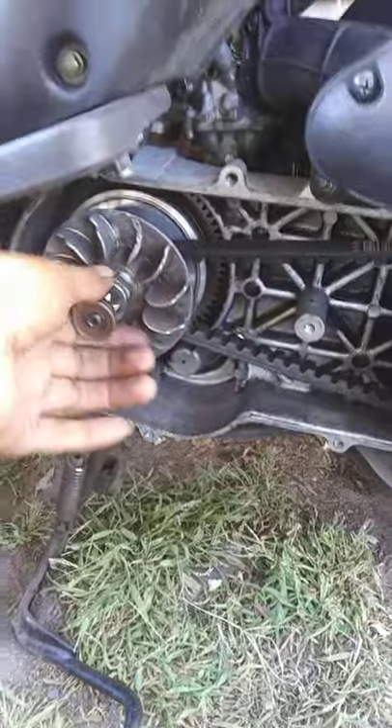I have not put the cover back on and see if the kickstart works because the electric start works.